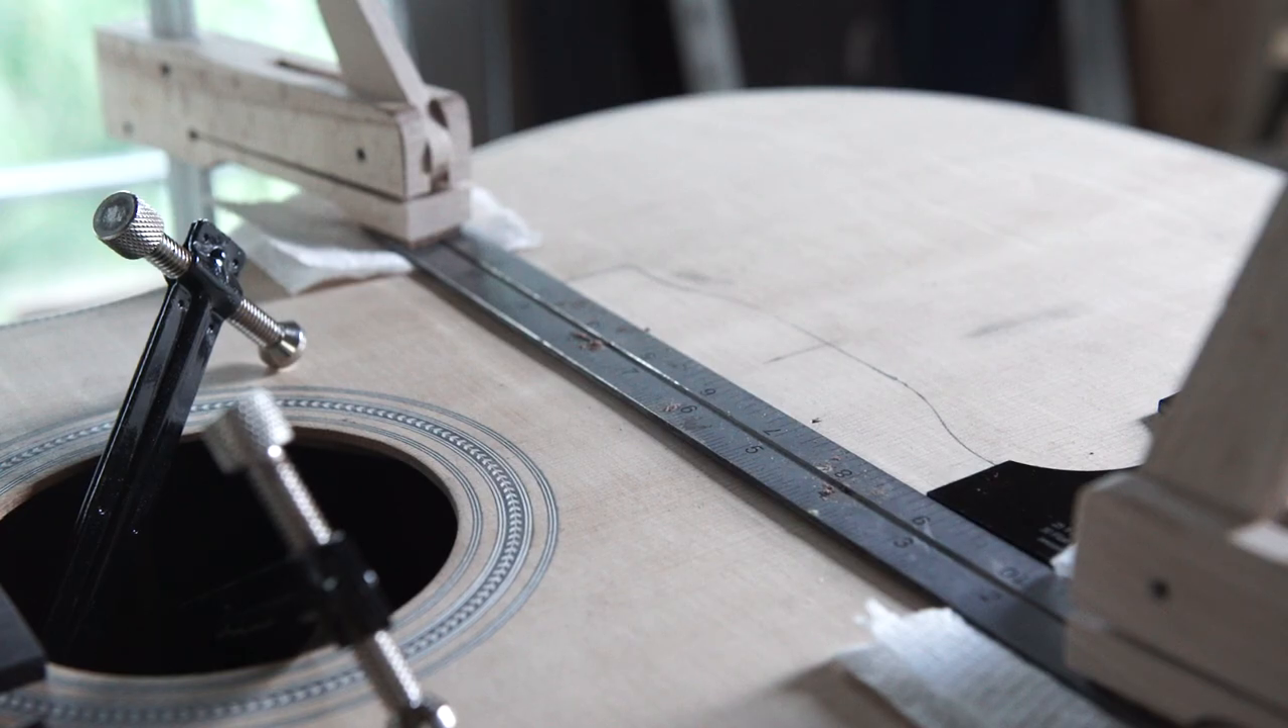I also clamped two straight edges to the body to use as positive stops.